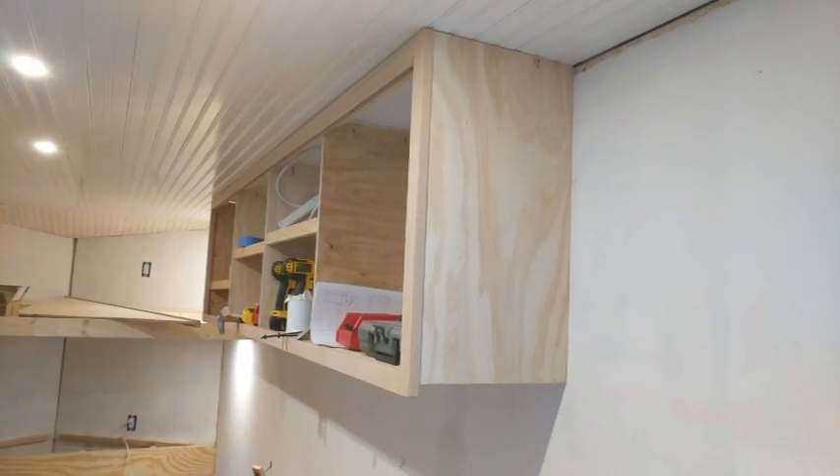Okay so we got the first of the overhead cabinets installed and actually already in use.